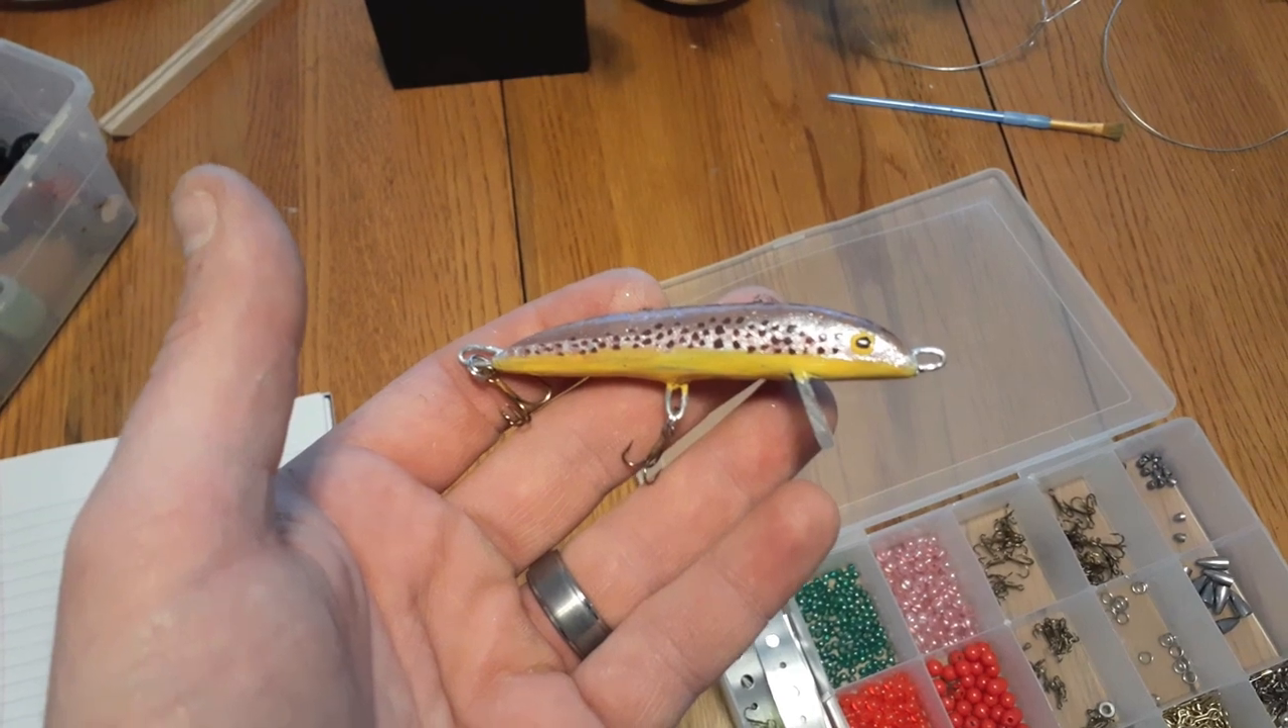So there's the finished product with some number 10 hooks.